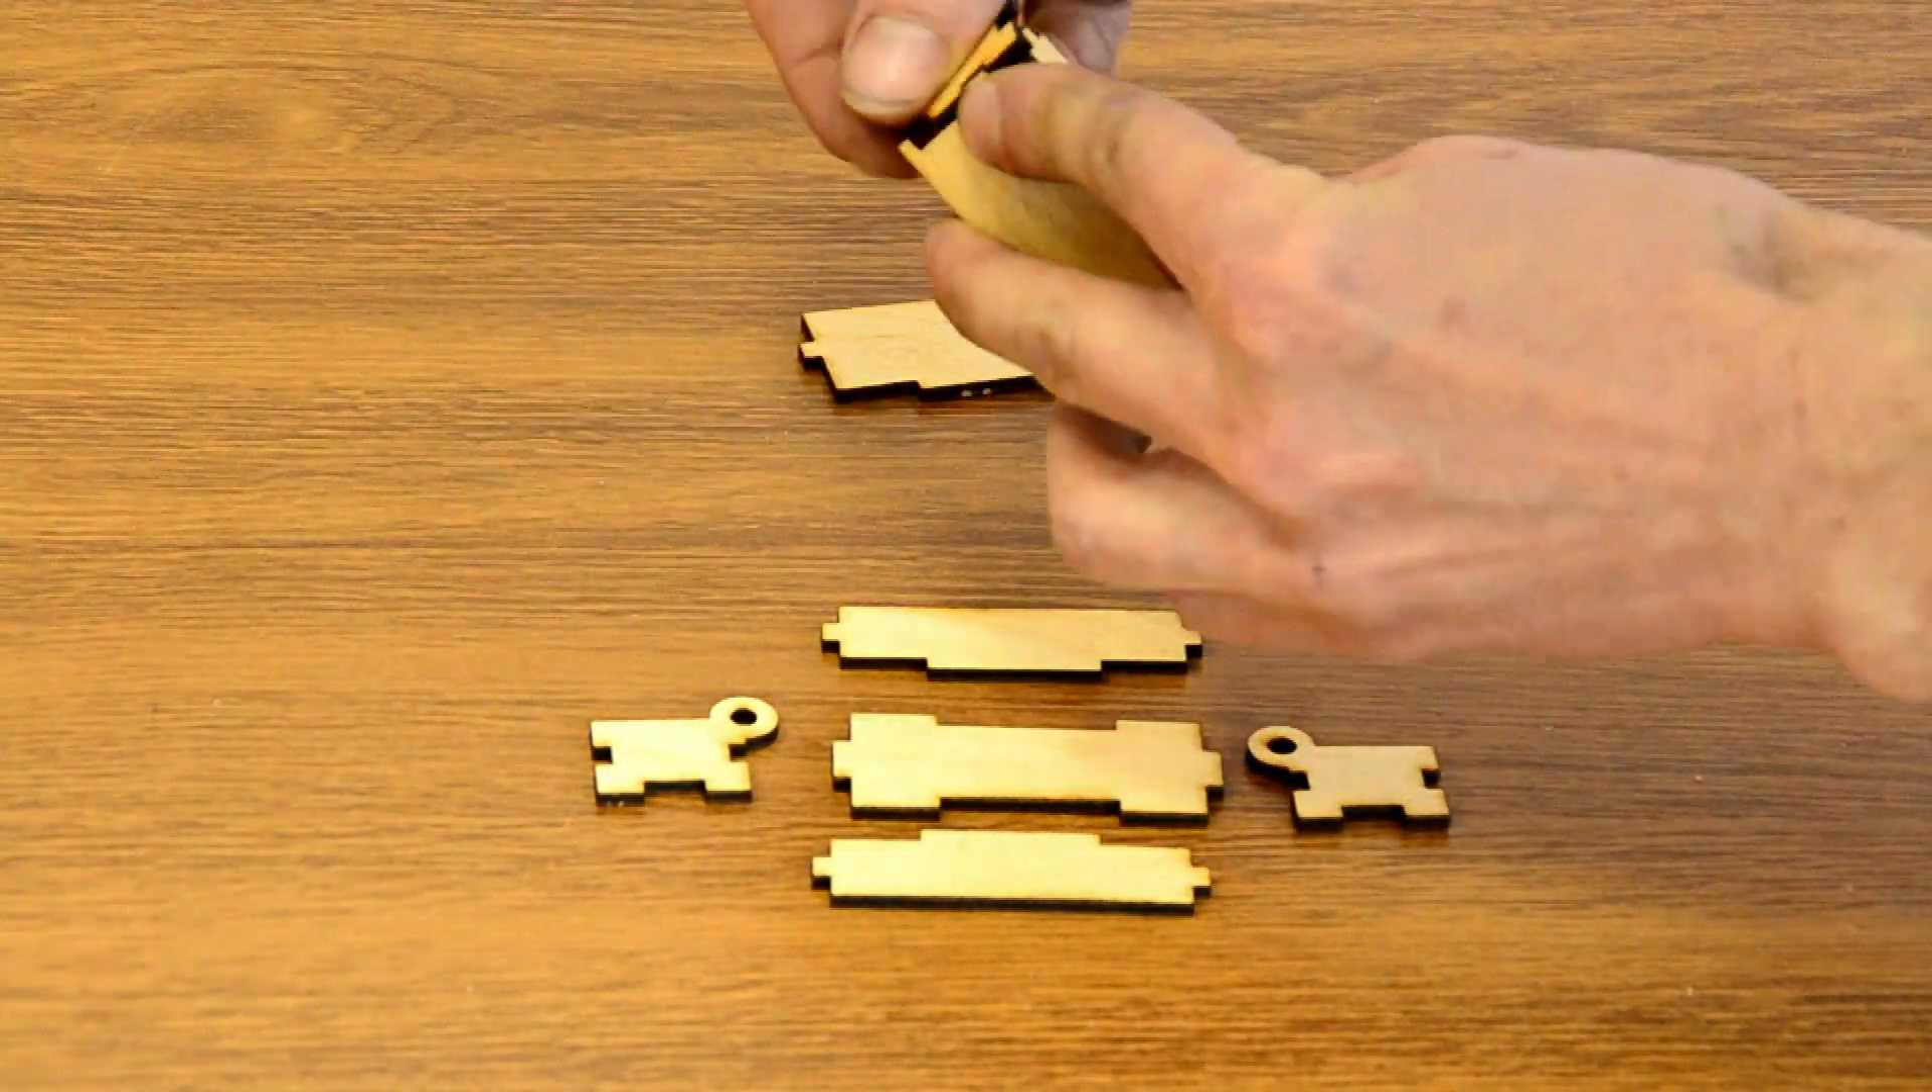So all pieces are ready and now we need to assemble it.